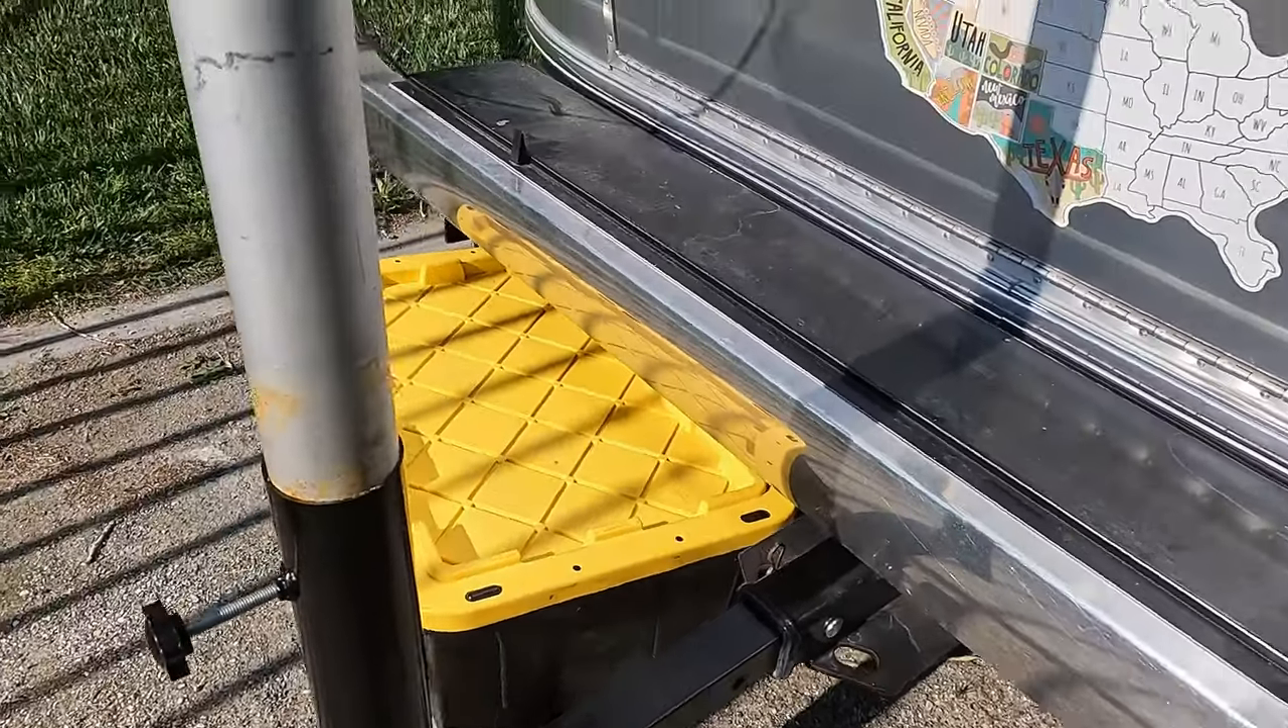I want to show that with this particular one, the Harbor Freight flagpole fits in. No problem. Clamps down.